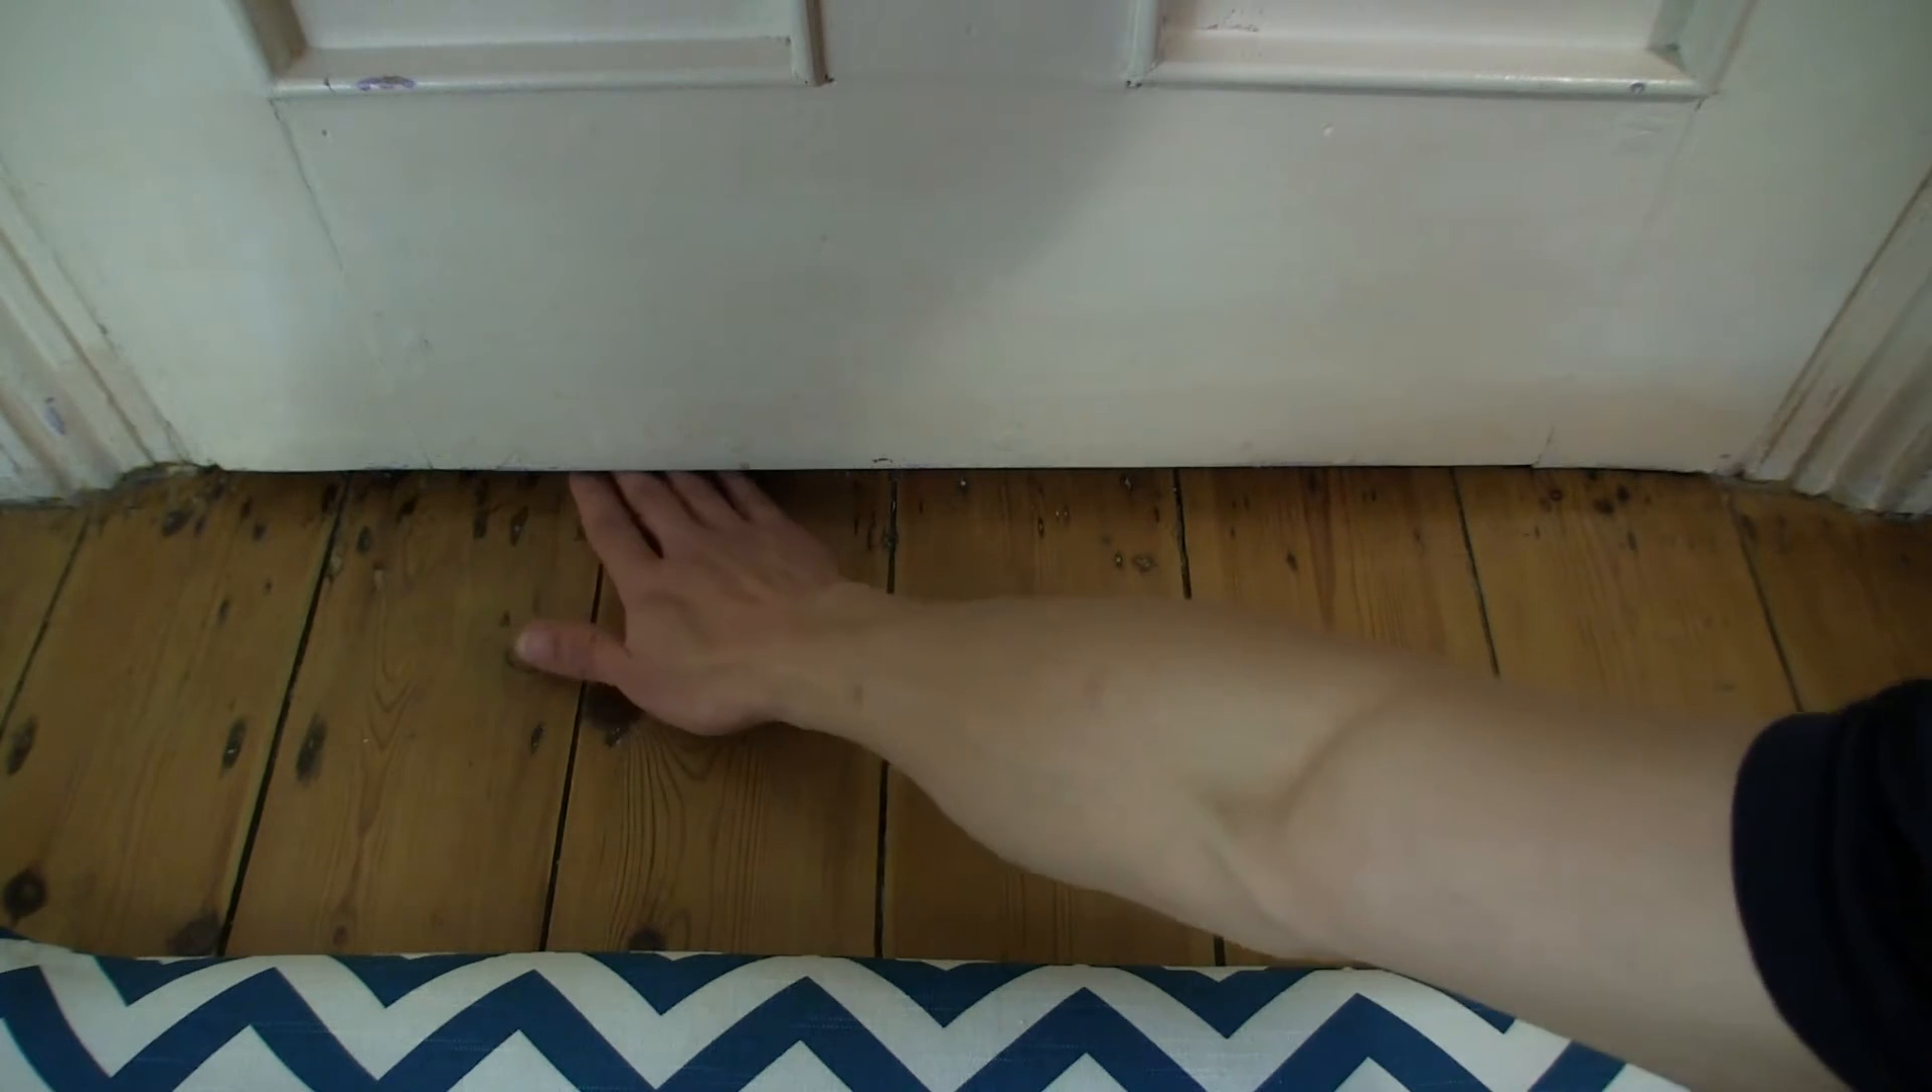And what I'll show you is this massive gap that's between my floorboards and the bottom of the door.